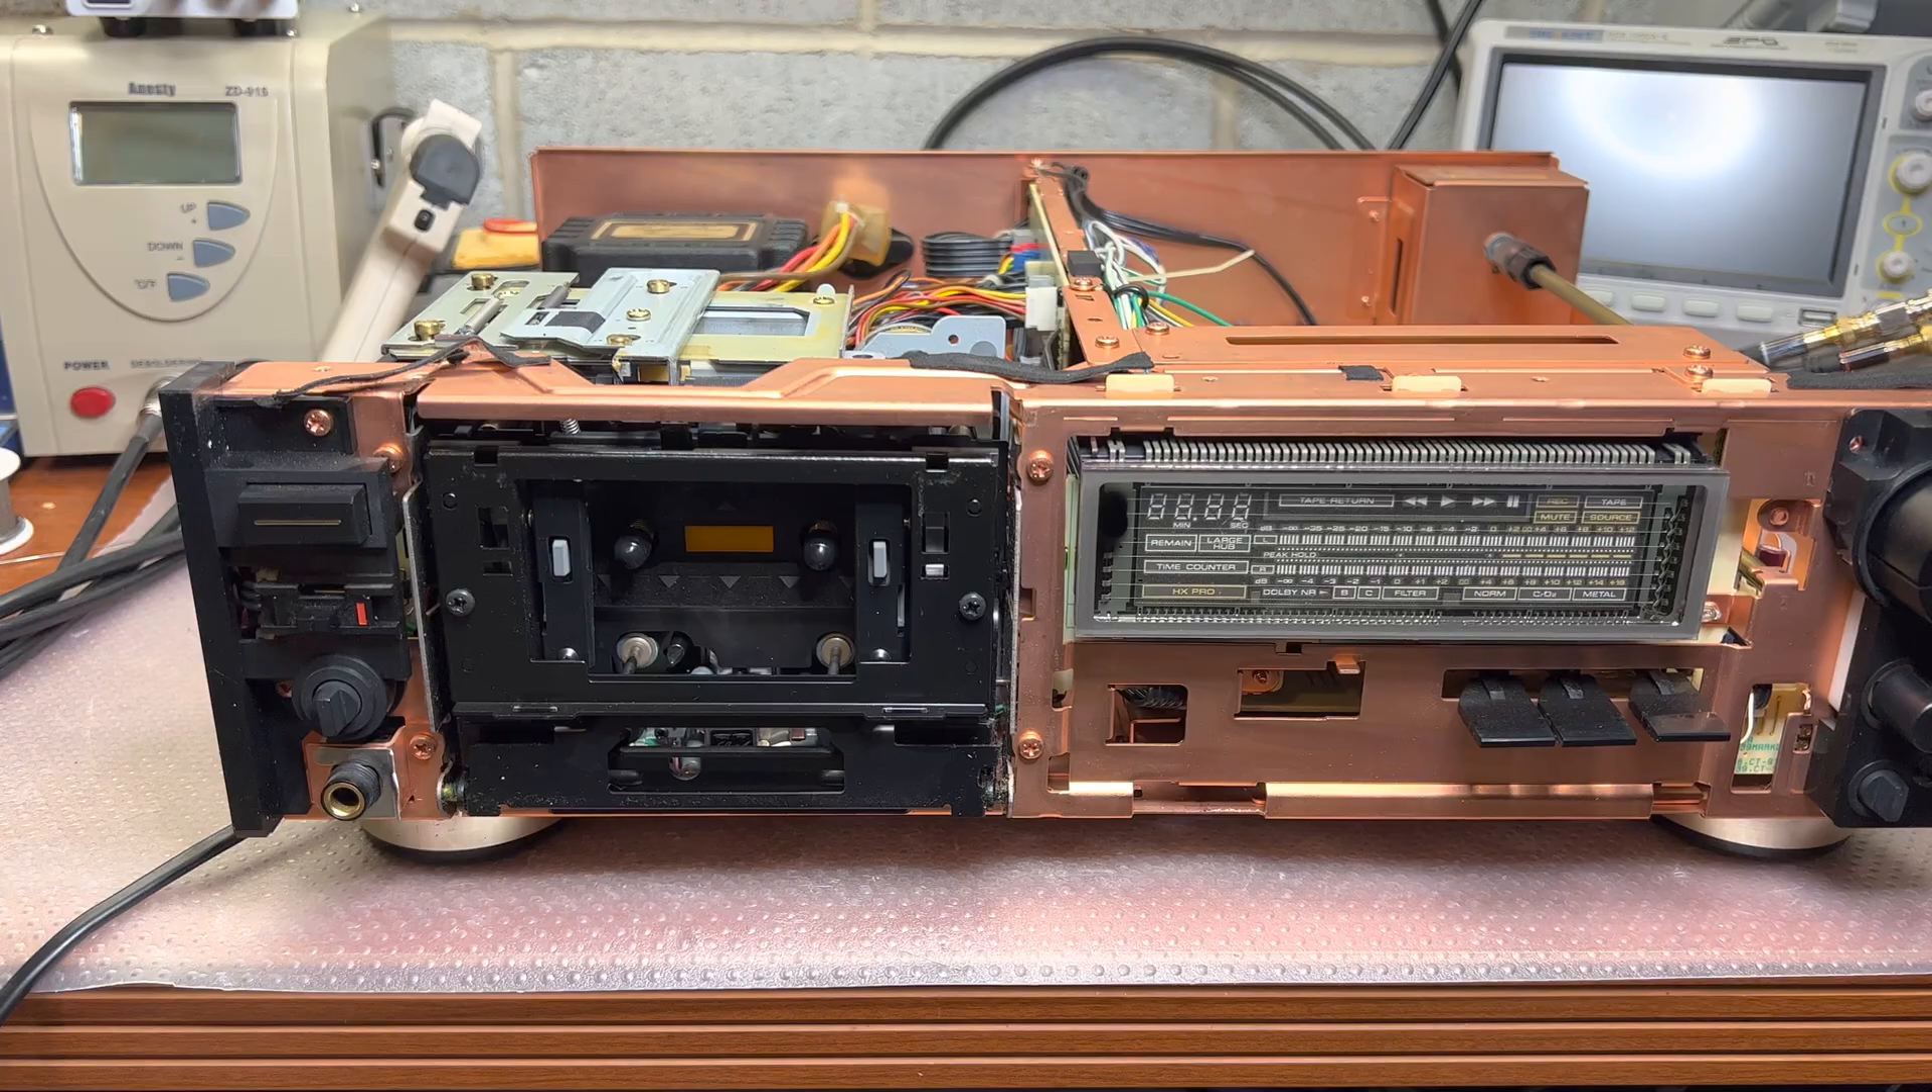Okay guys, and here I removed the front panel.